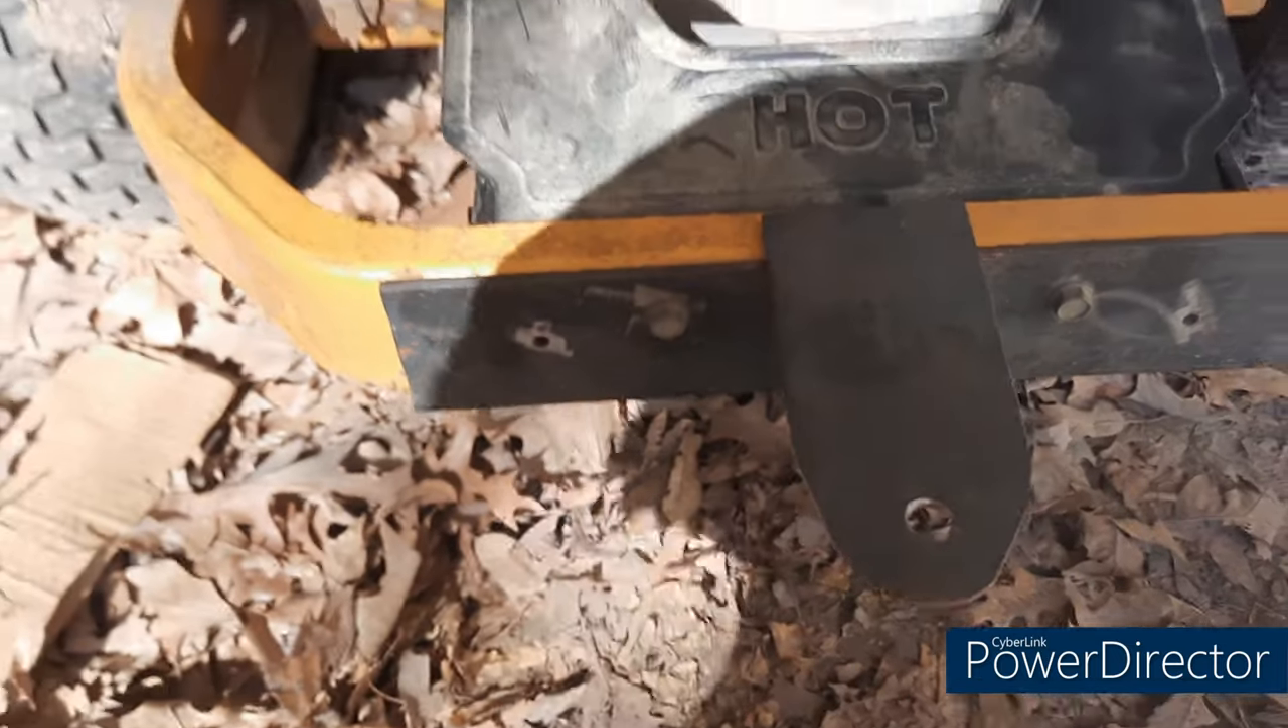All right so i got the template cut got the holes put in and i got it bolted up.